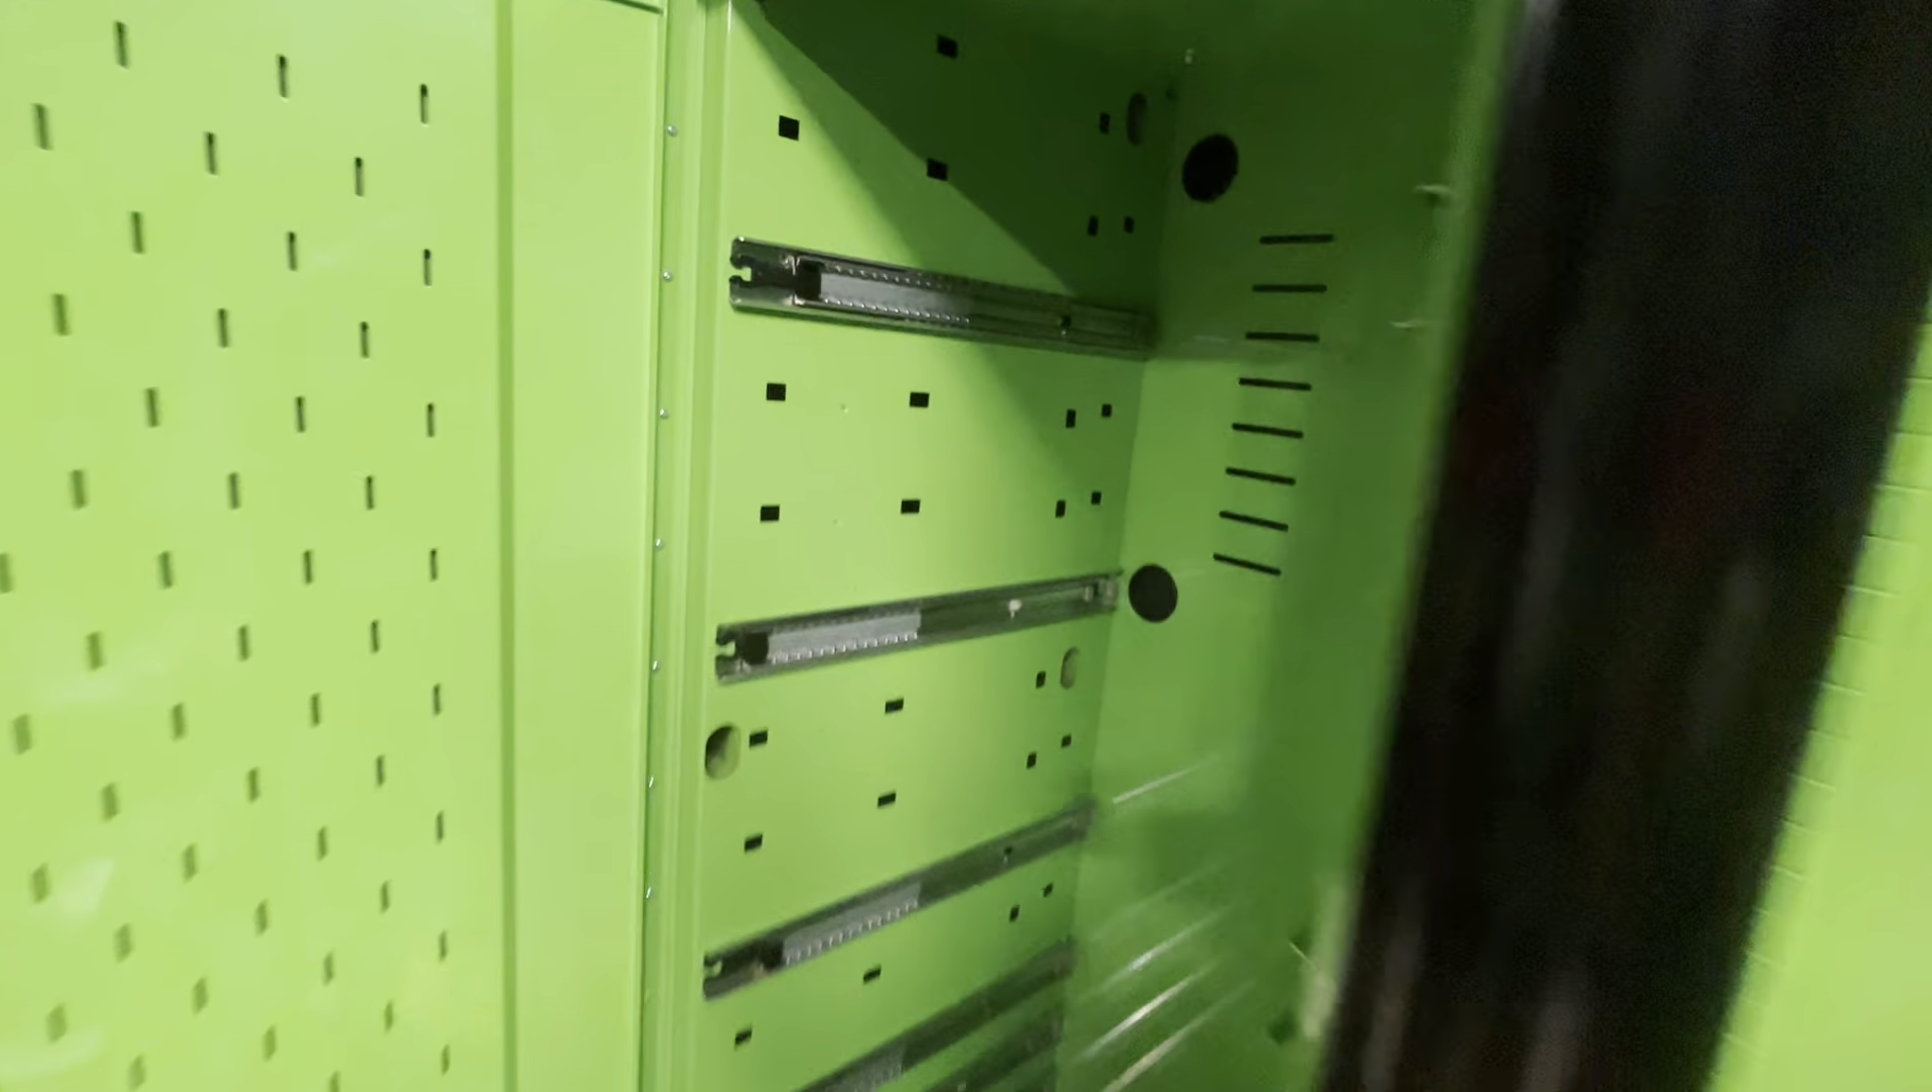I did put all the slides in here.